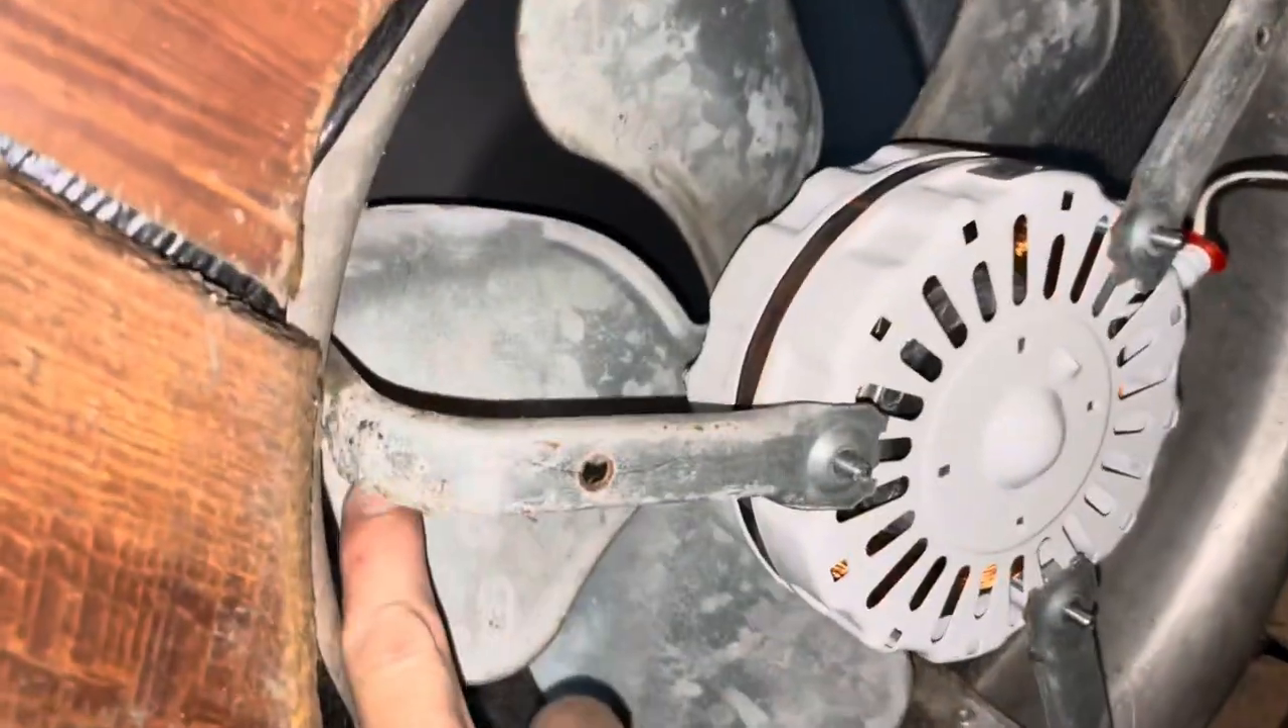New fan is in there.